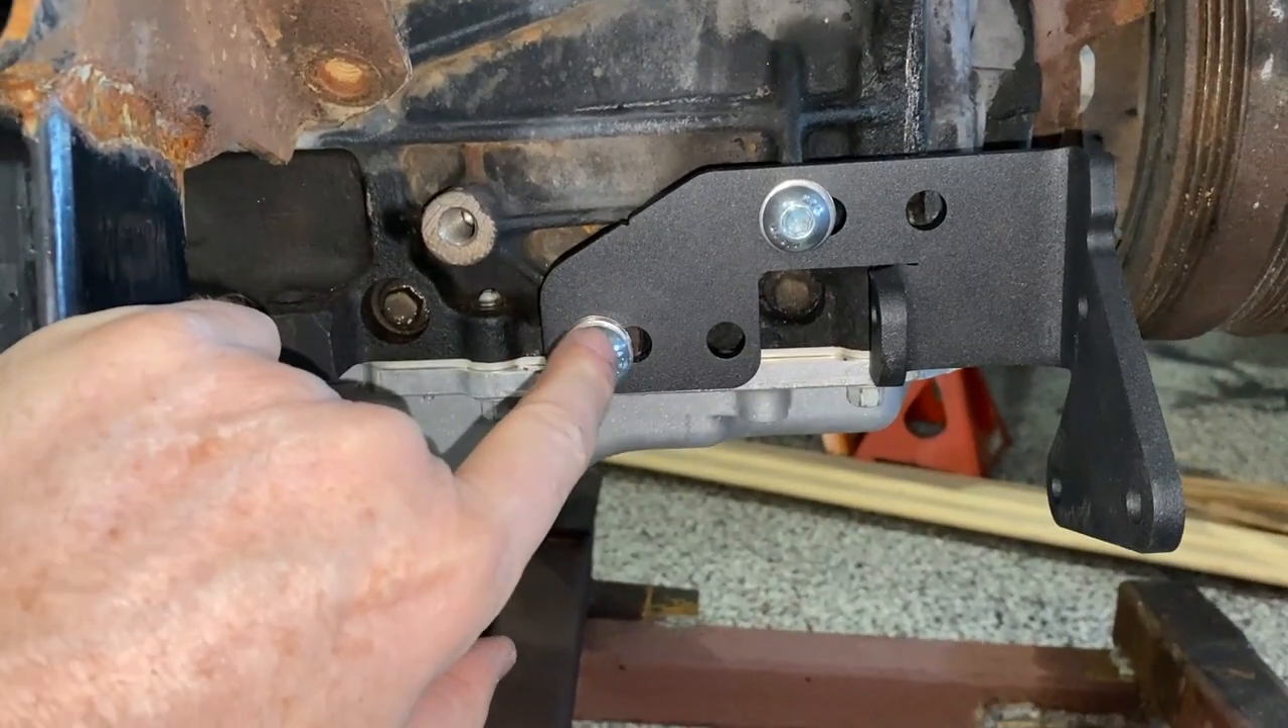The lower bracket is now on.